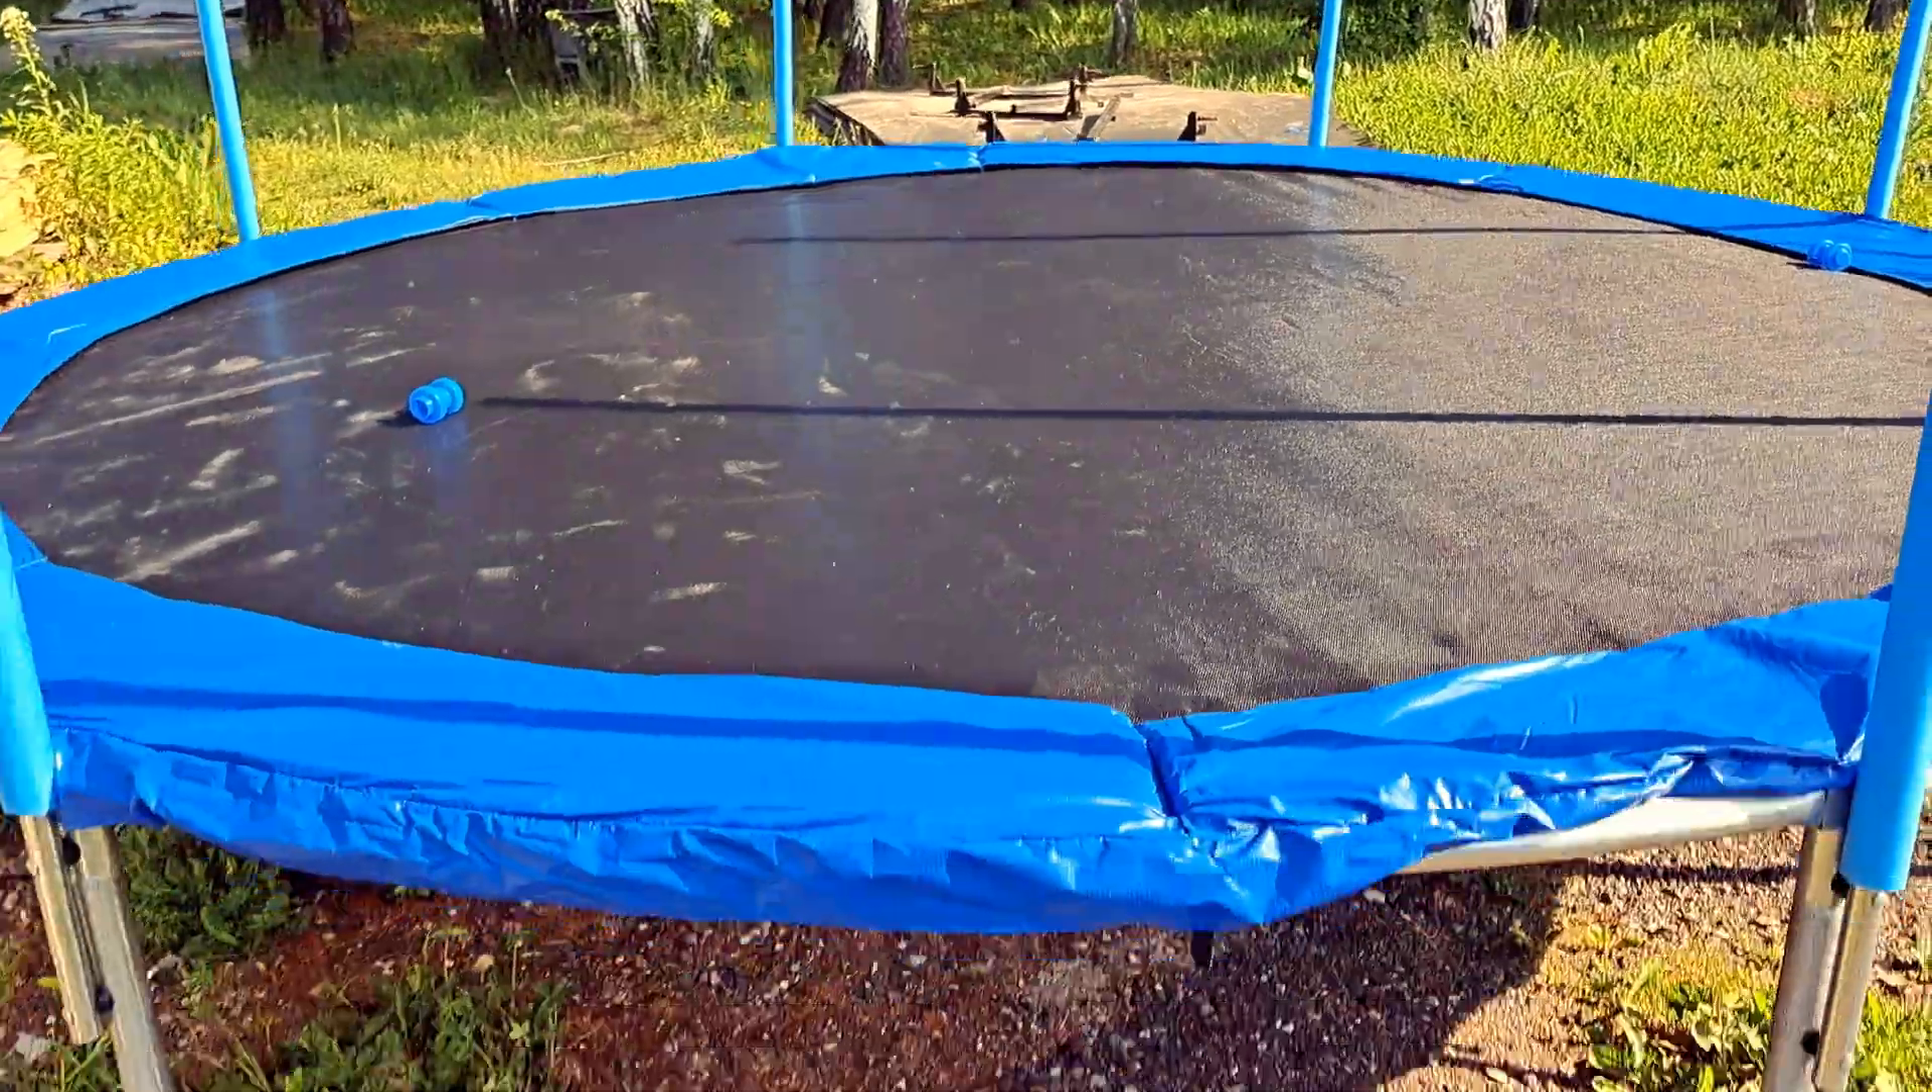Батут уже практически готов. Осталось натянуть боковые сетки, это все ограничители.